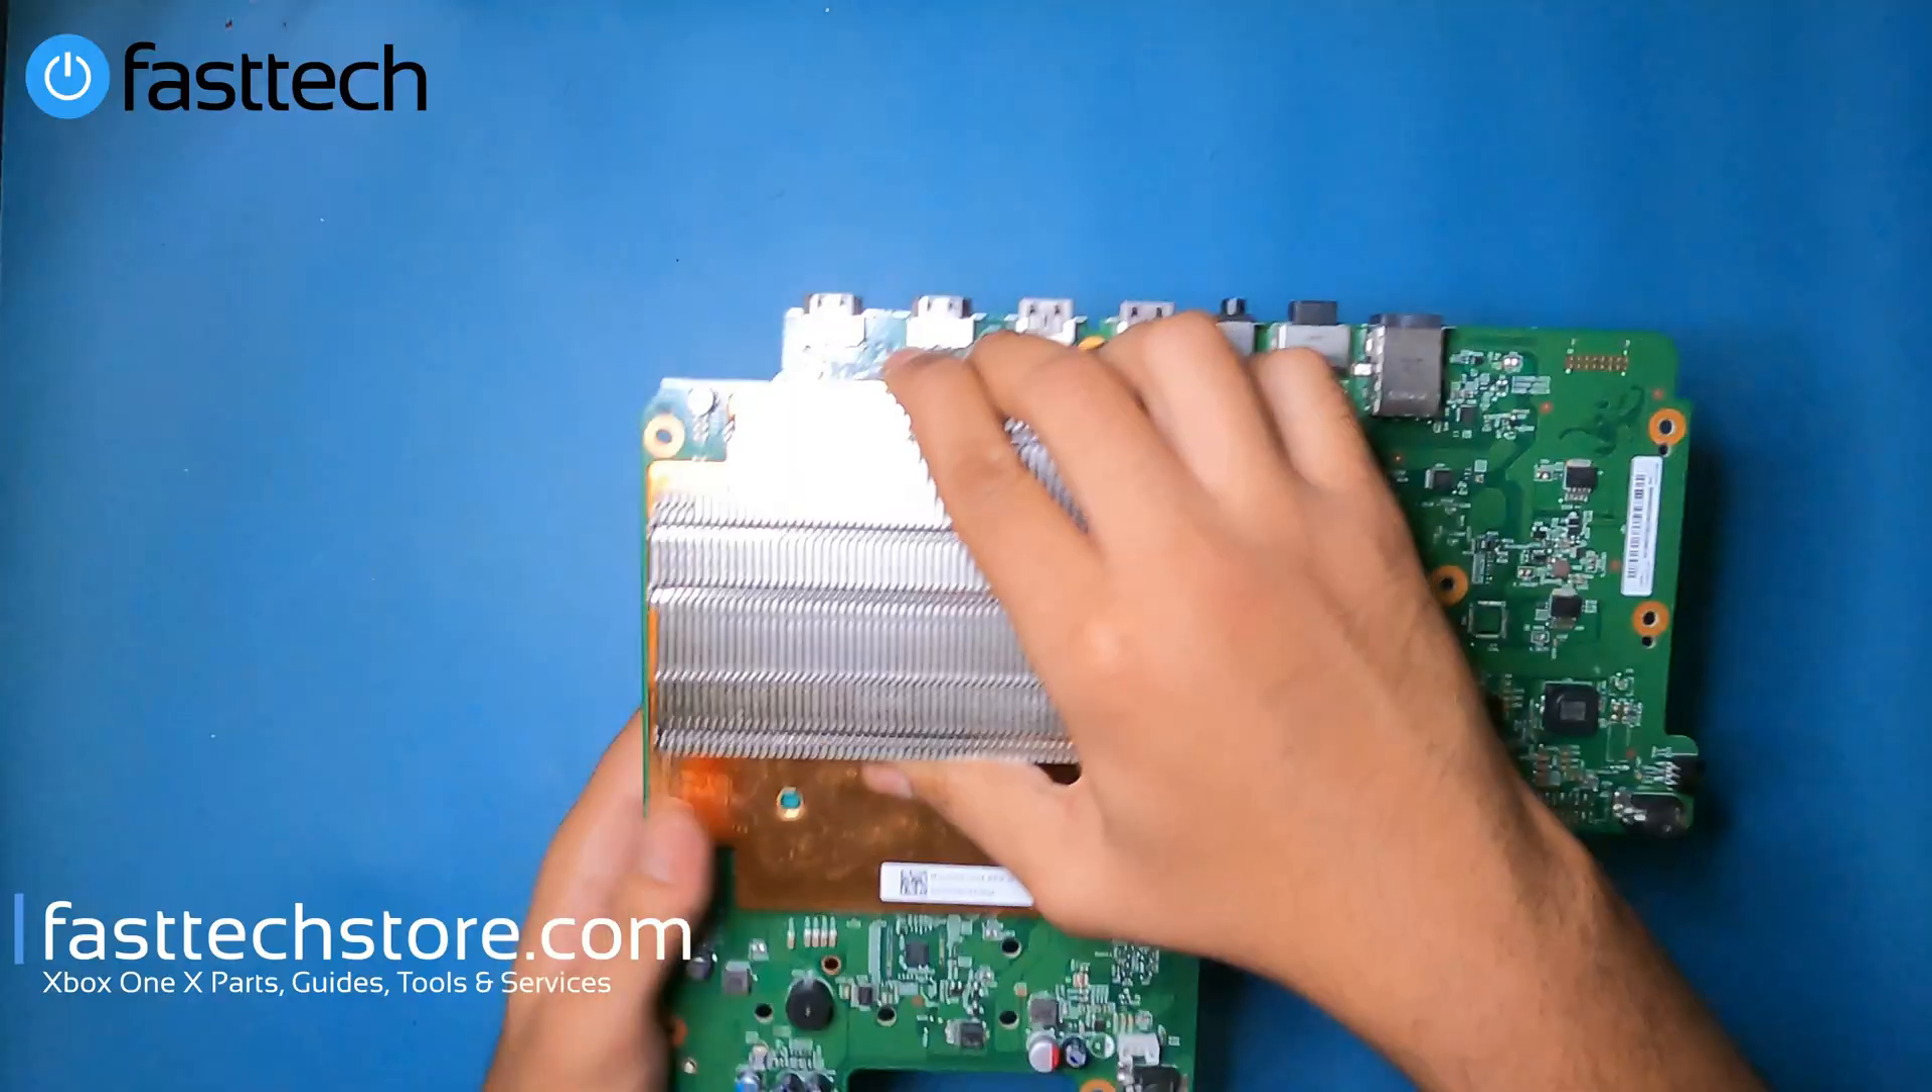Now the motherboard is out that's the xbox one x motherboard.